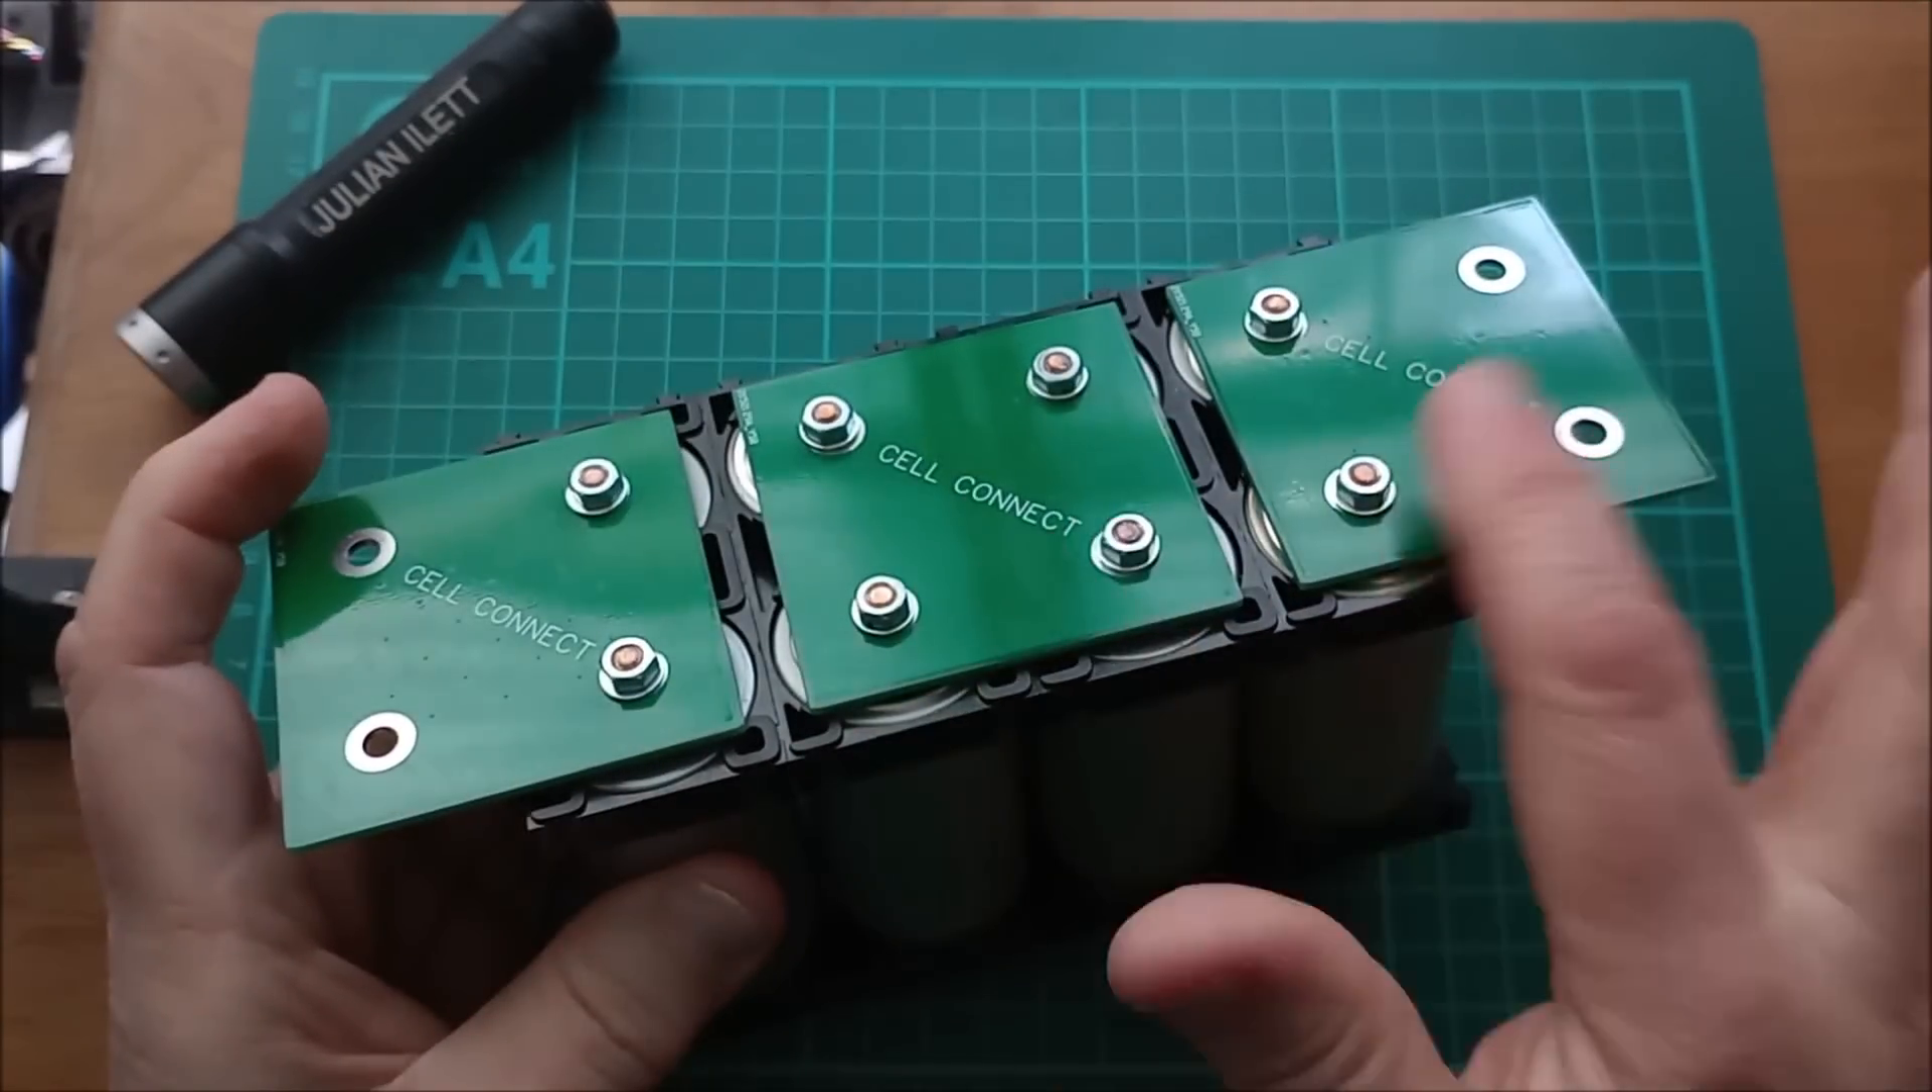So you can see I've got the three boards on this side.